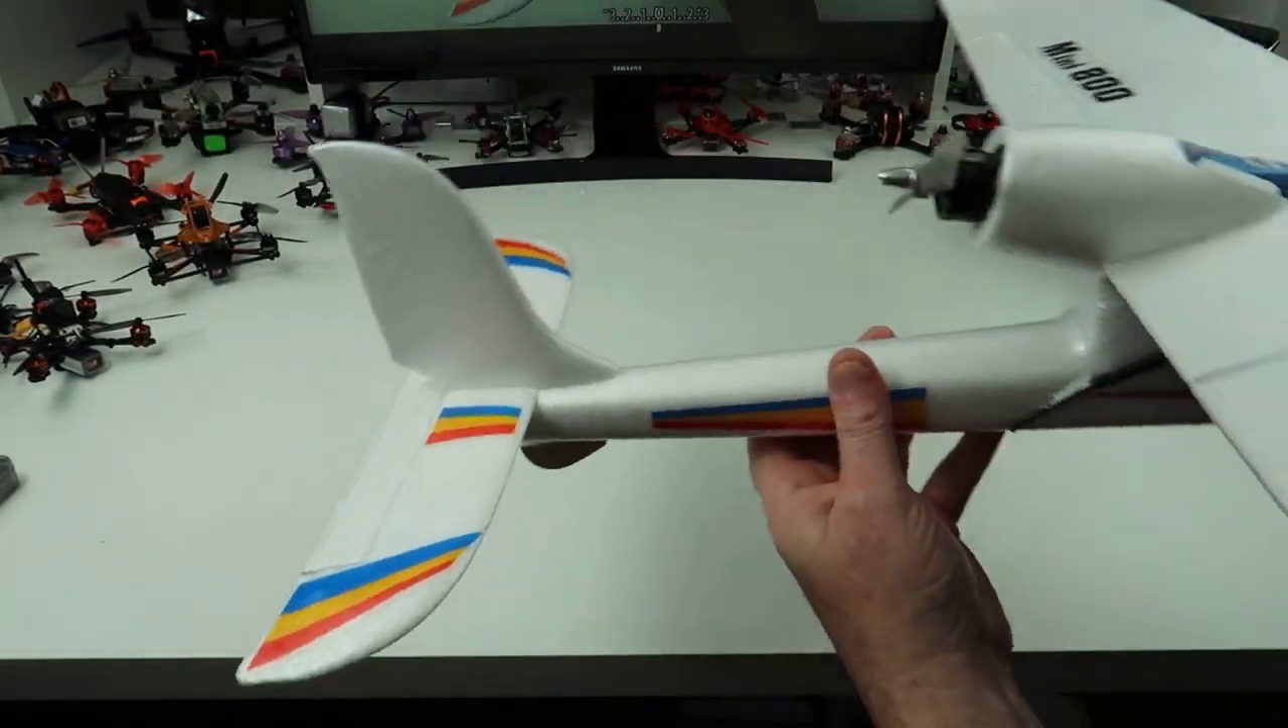So as you can see I've glued the tail on here.